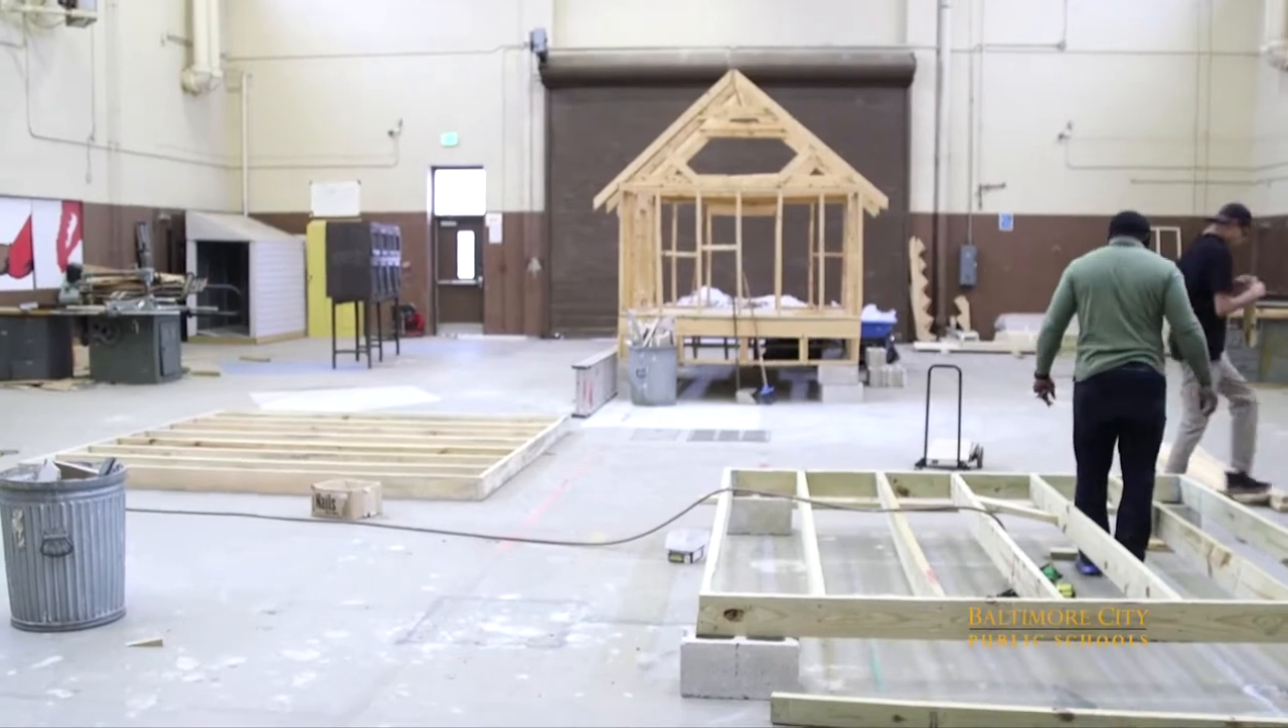So, so far we just started laying our frames for the shed that we are making in class.